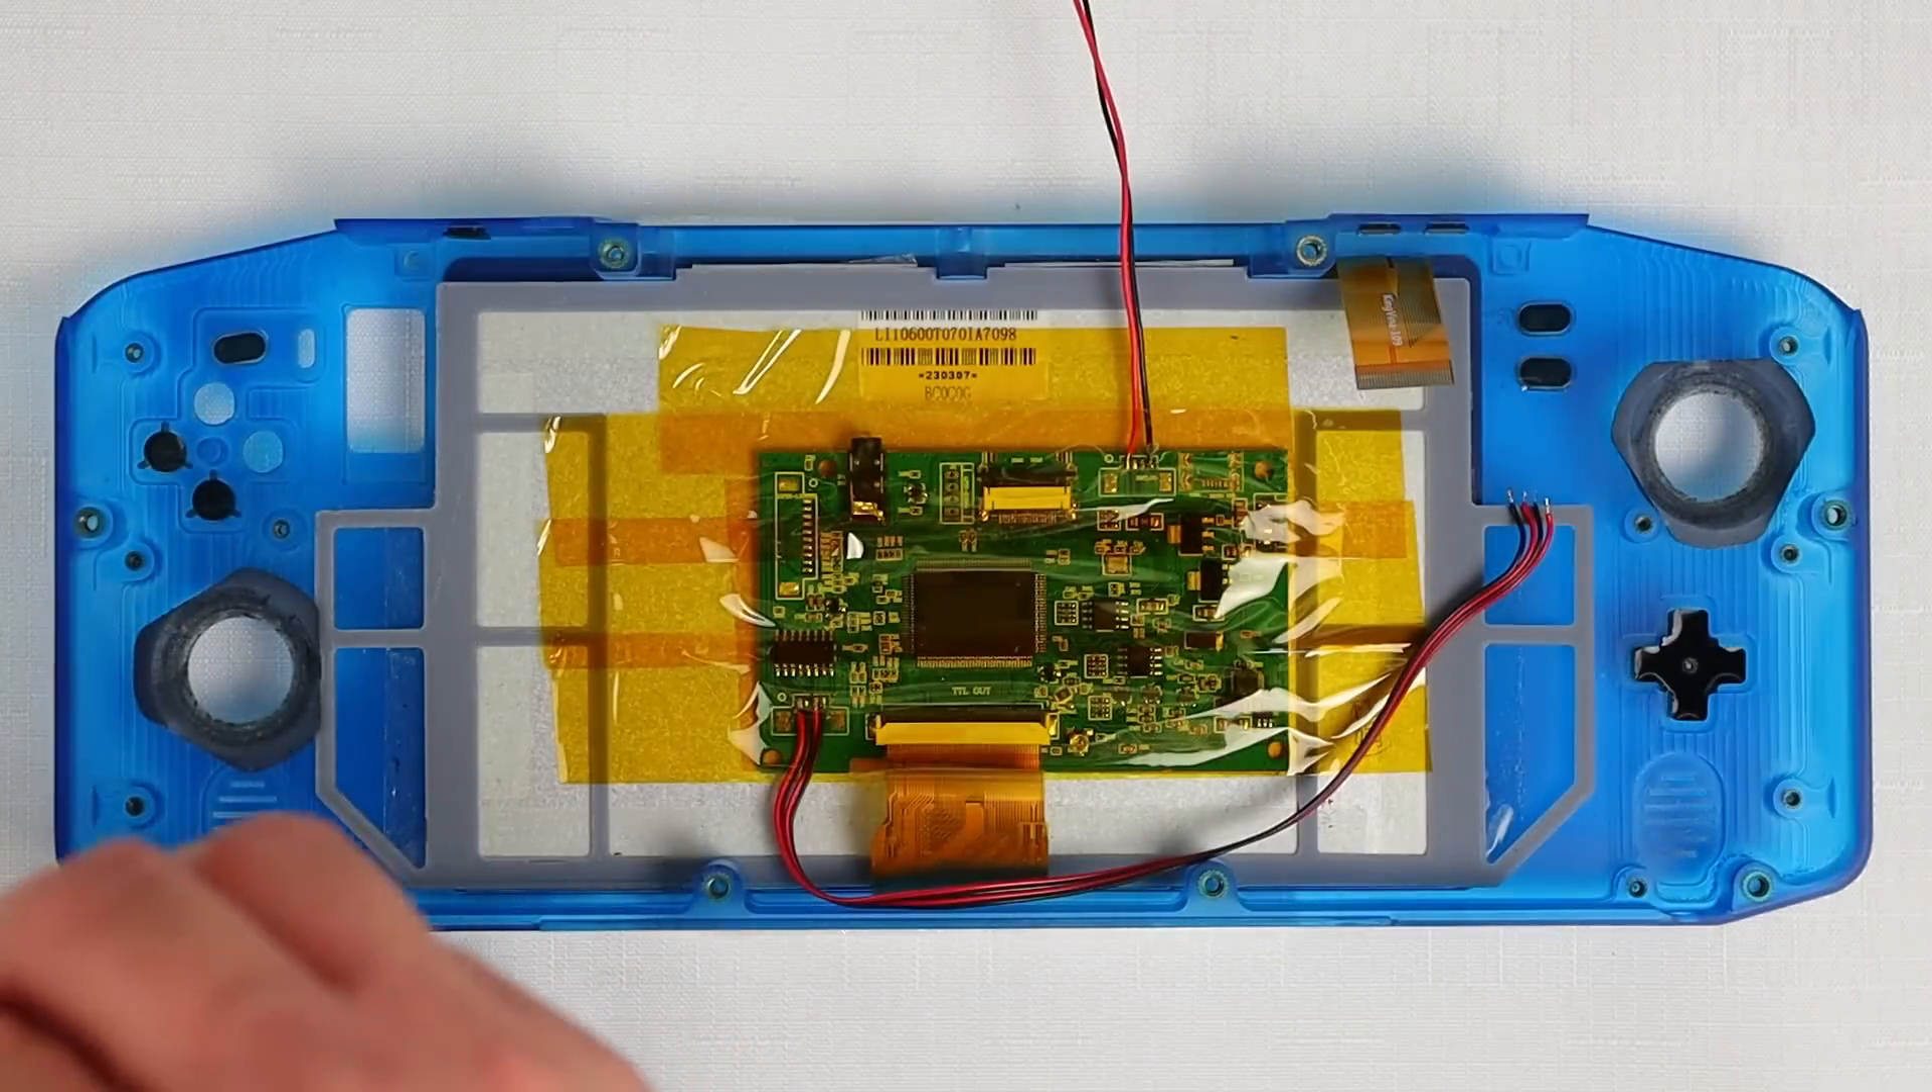My joystick surrounds are already installed but if yours aren't now's the time to add them and make sure they are held securely in place.